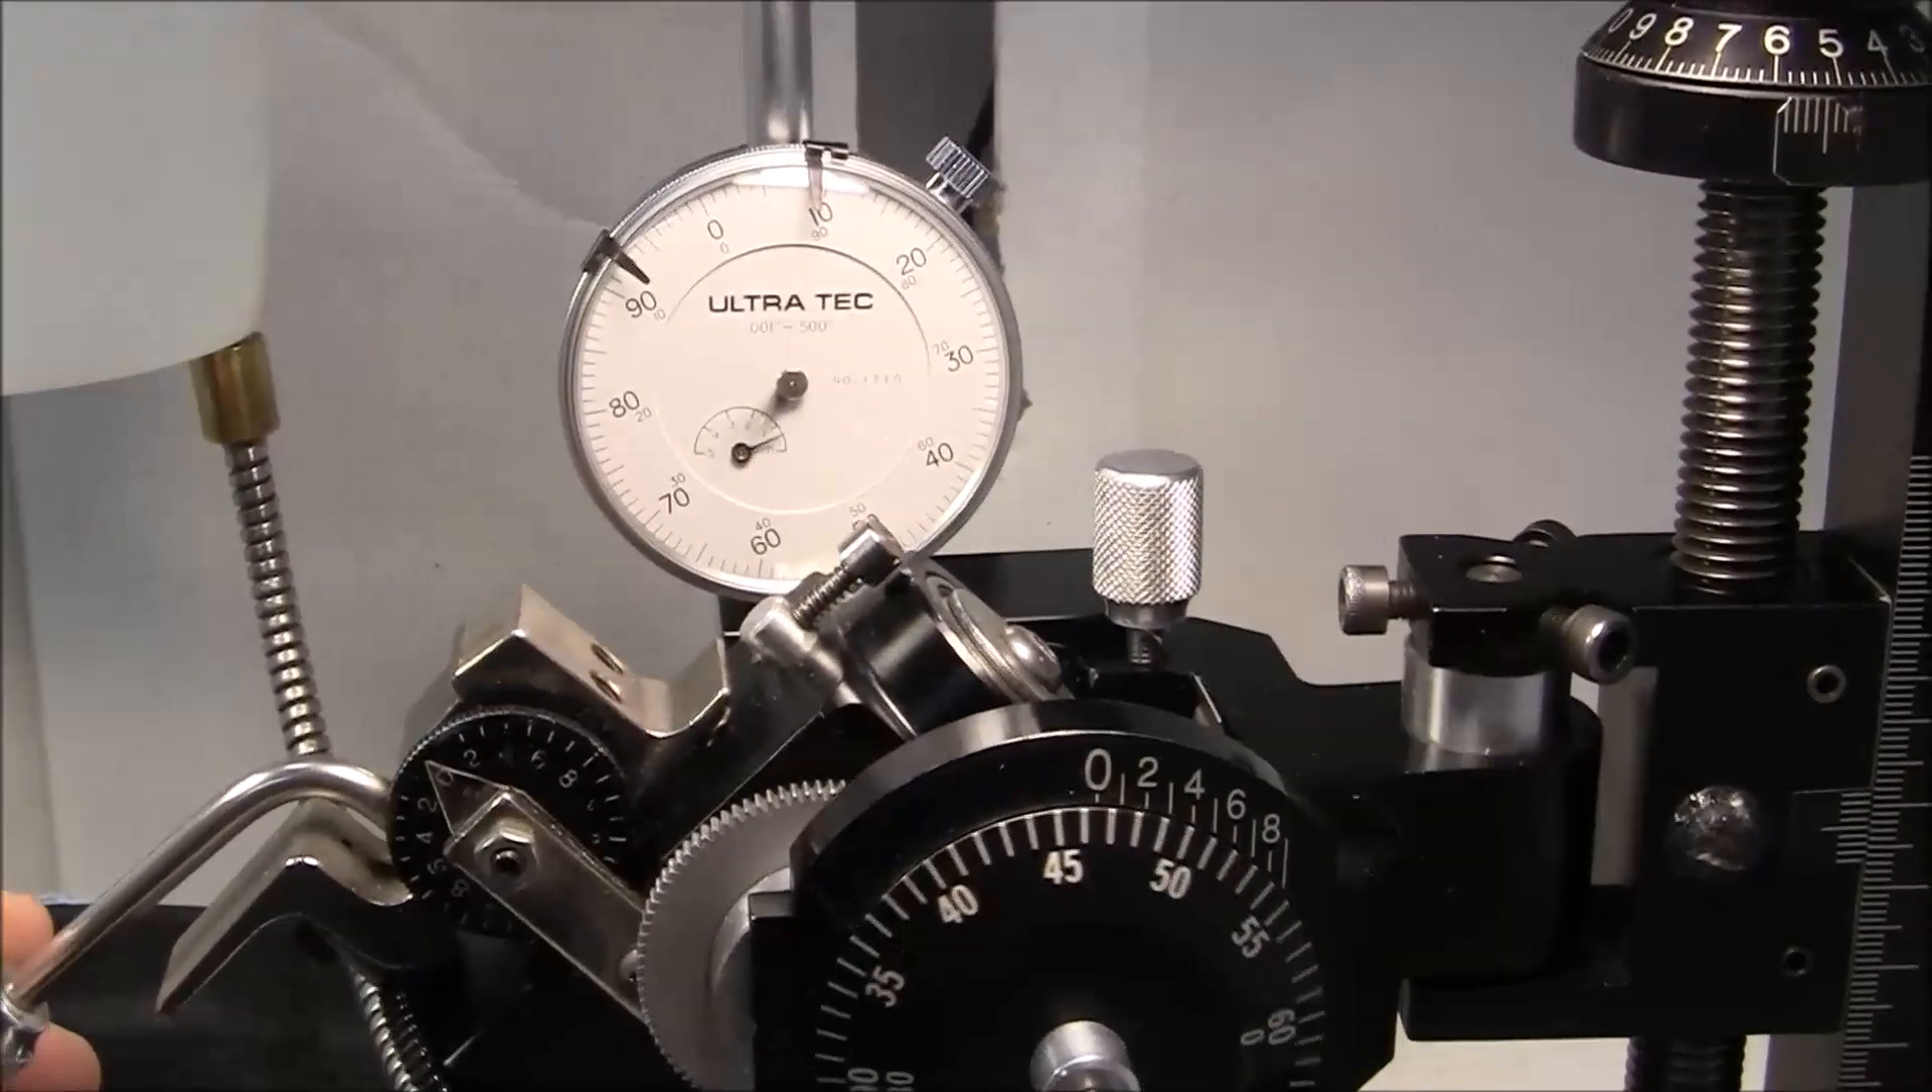The dial indicator for your down position is installed on this Ultratech.